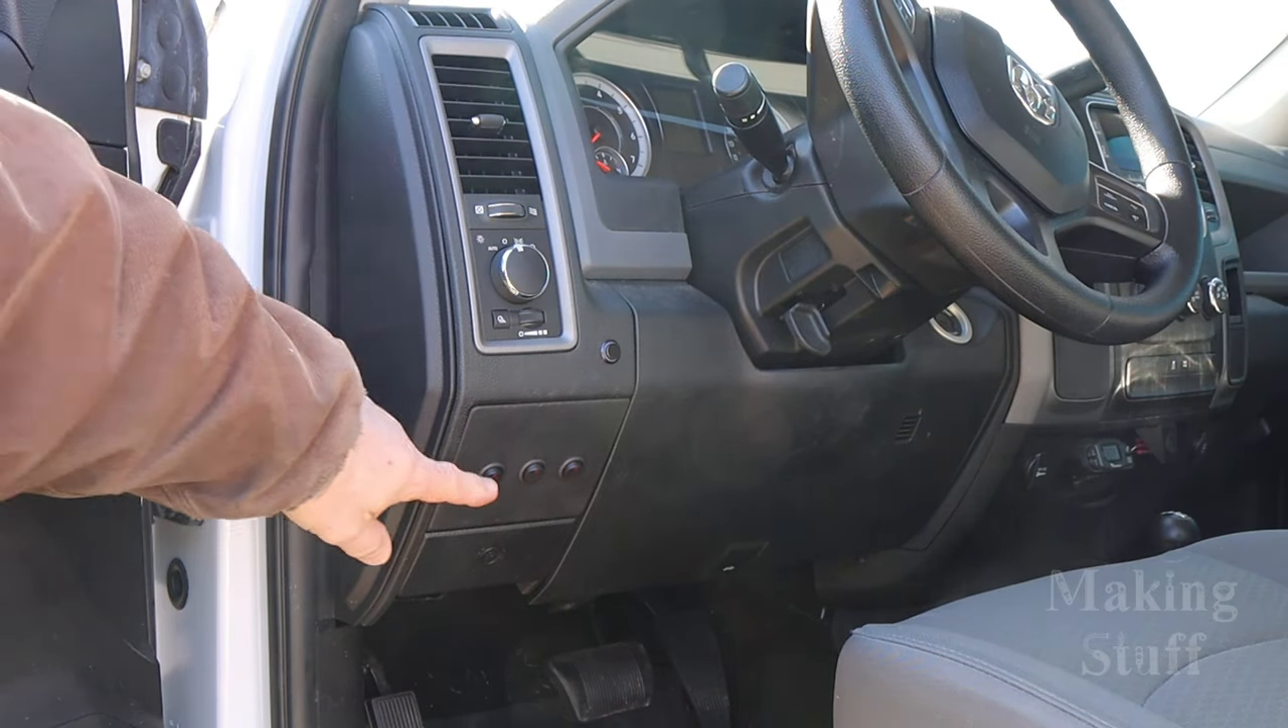I installed all three switches for my lights right here on this panel above the parking brake release.